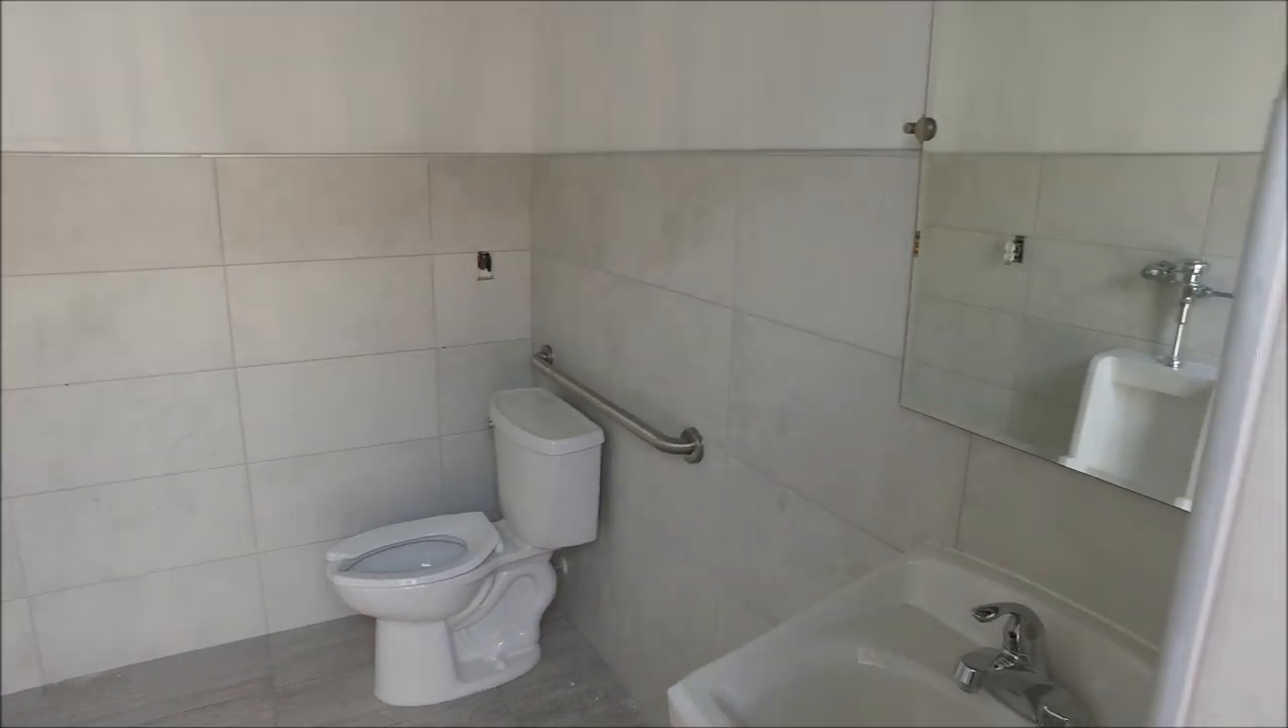You can see the restrooms have been put together, so we have the fixtures.